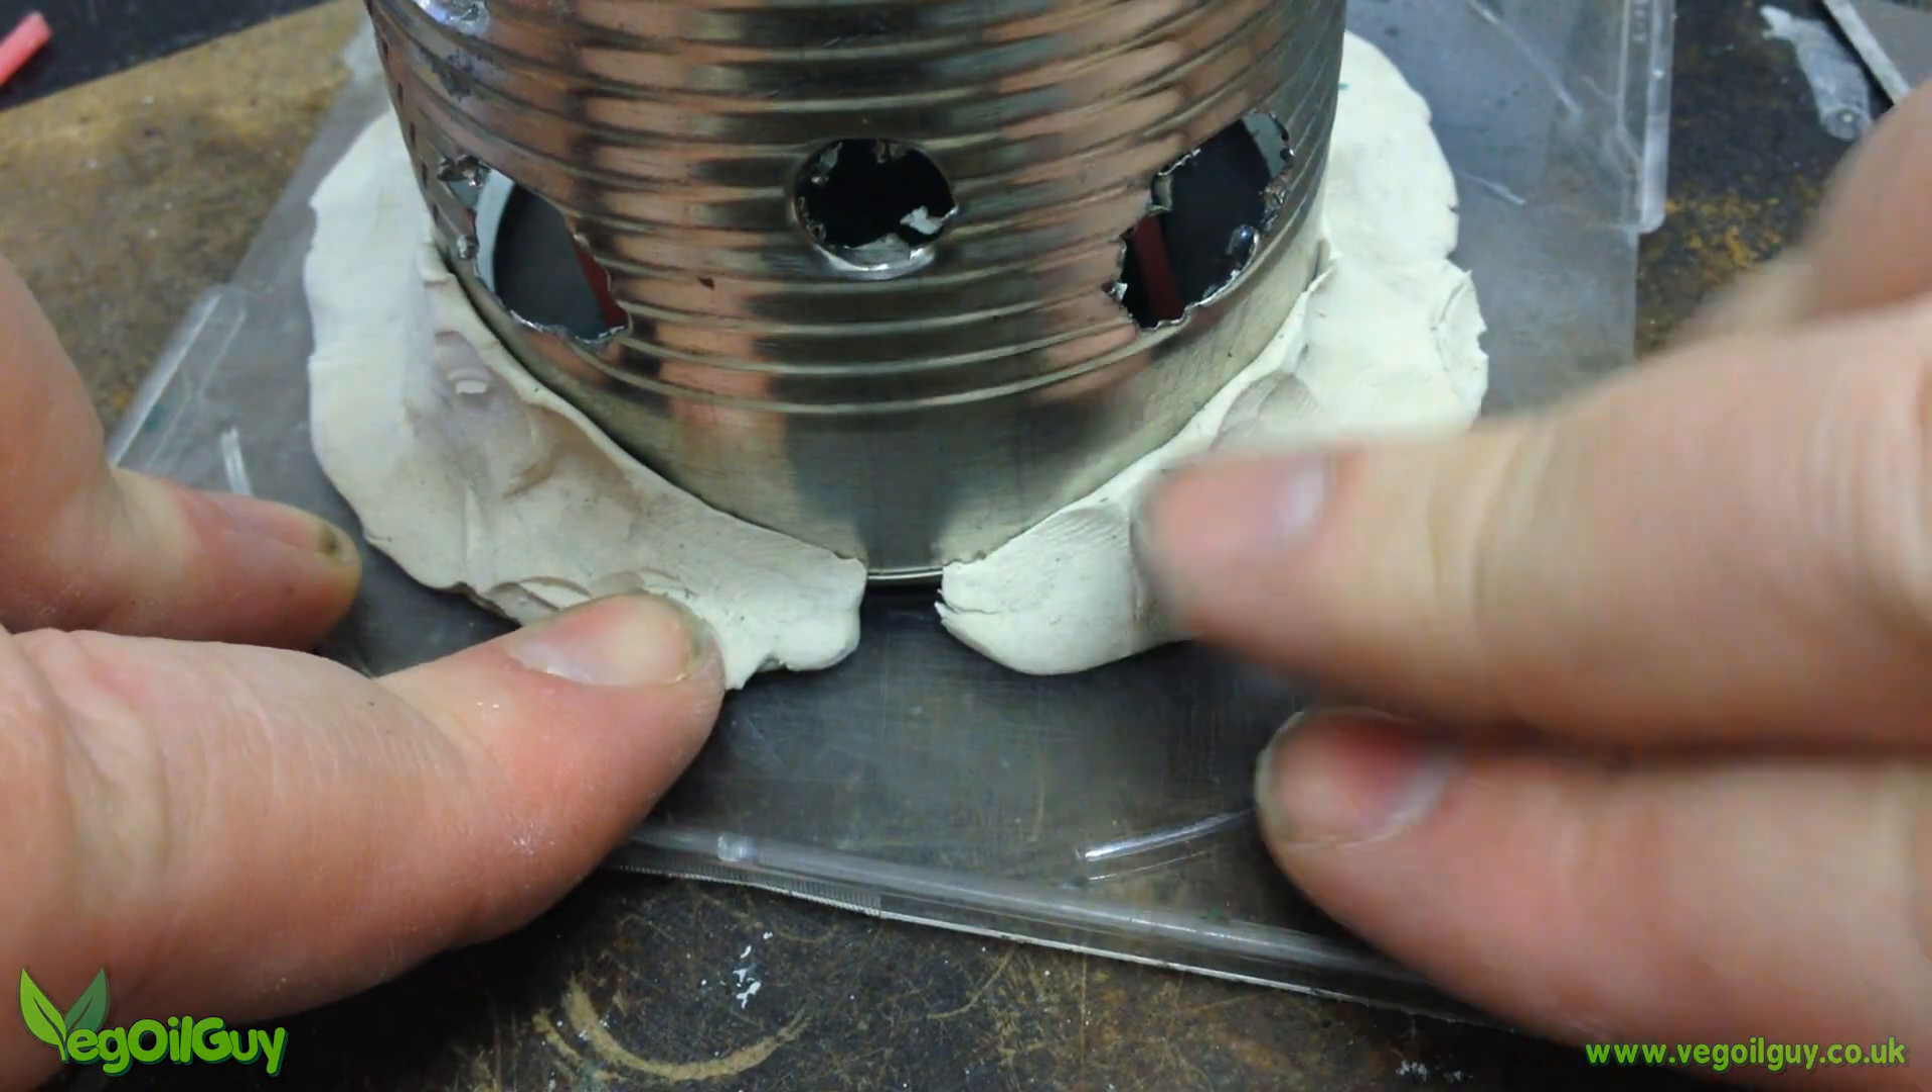A series of large holes were drilled through the can before it was attached to the base with more plasticine.